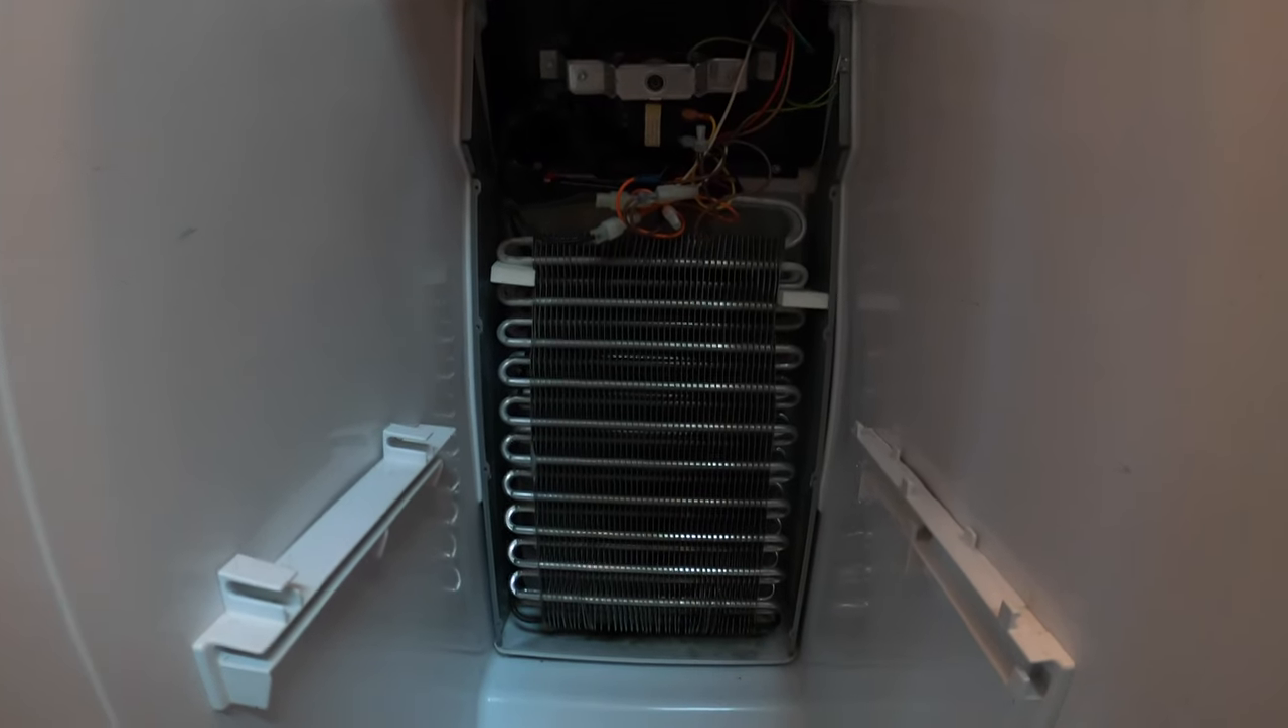Okay, now that we got that panel off, you can see the coils here that are inside of the fridge.